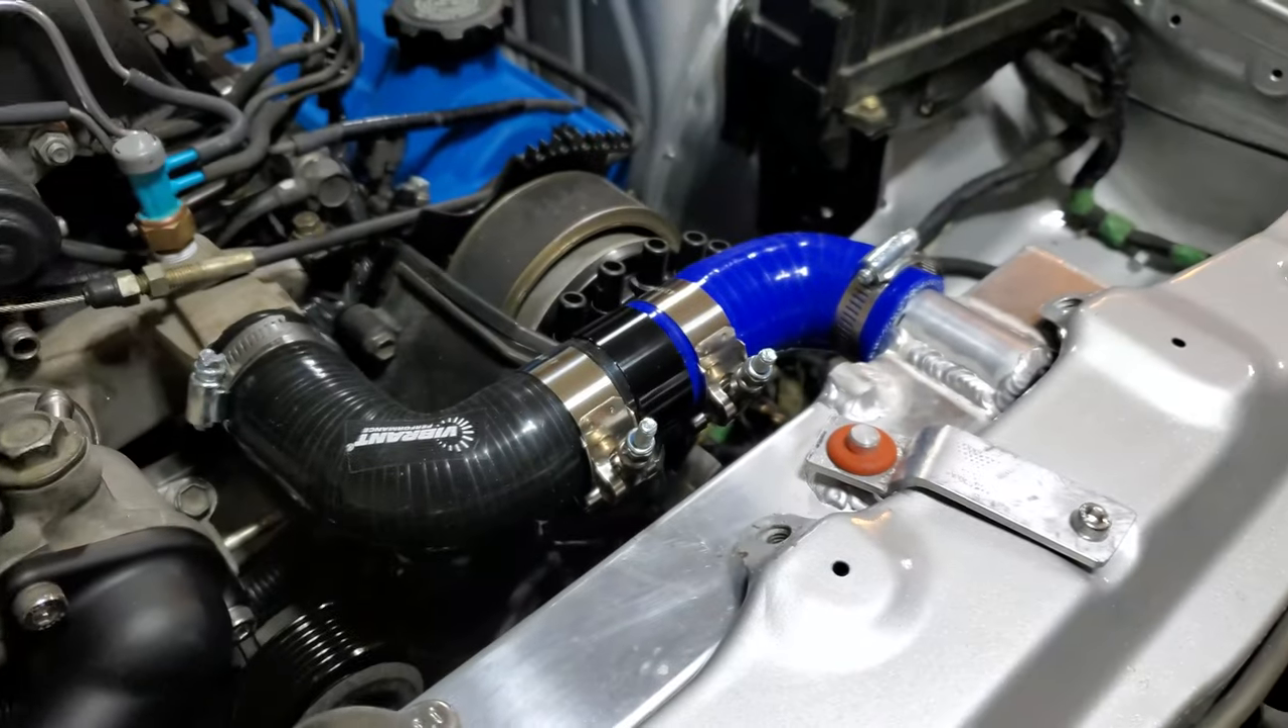Got the adapter in there all clamped up may not look the prettiest.